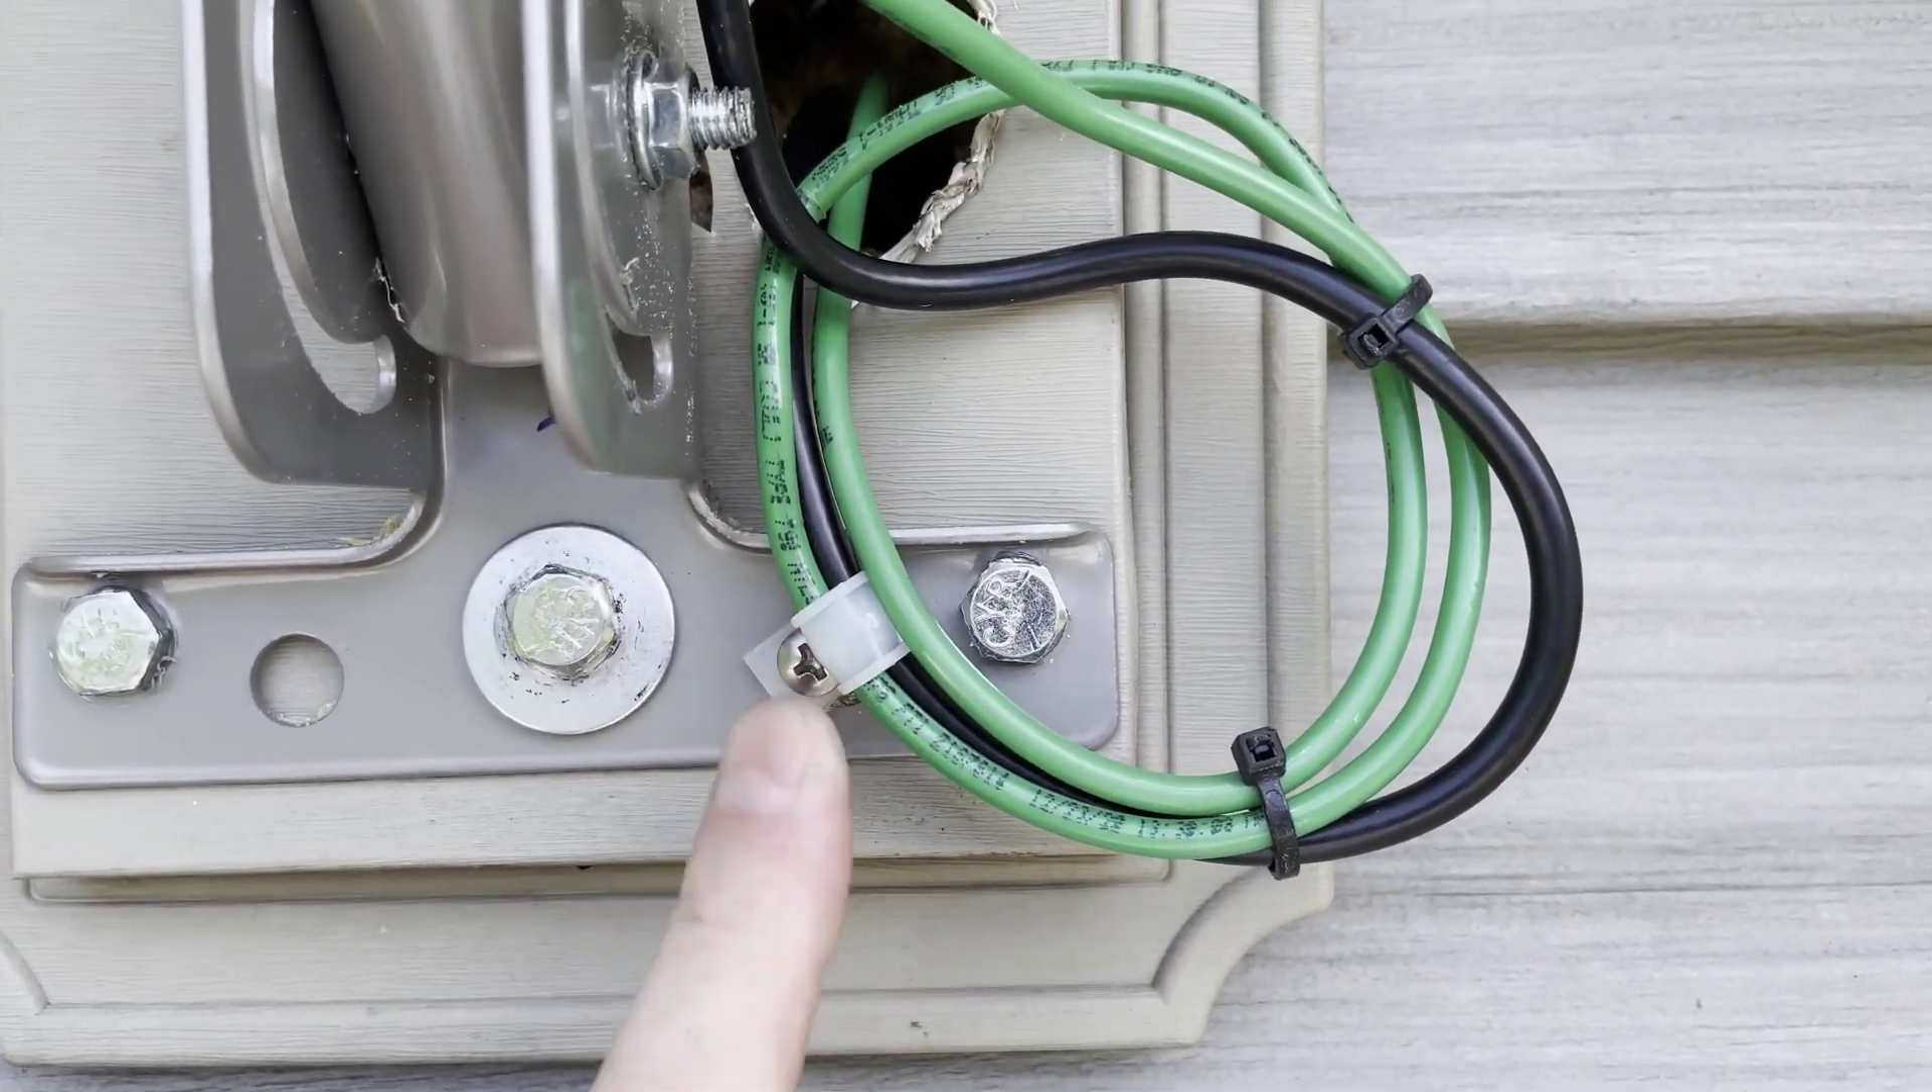The wires are all going in. I've got my drip loop, and I've got it fastened.